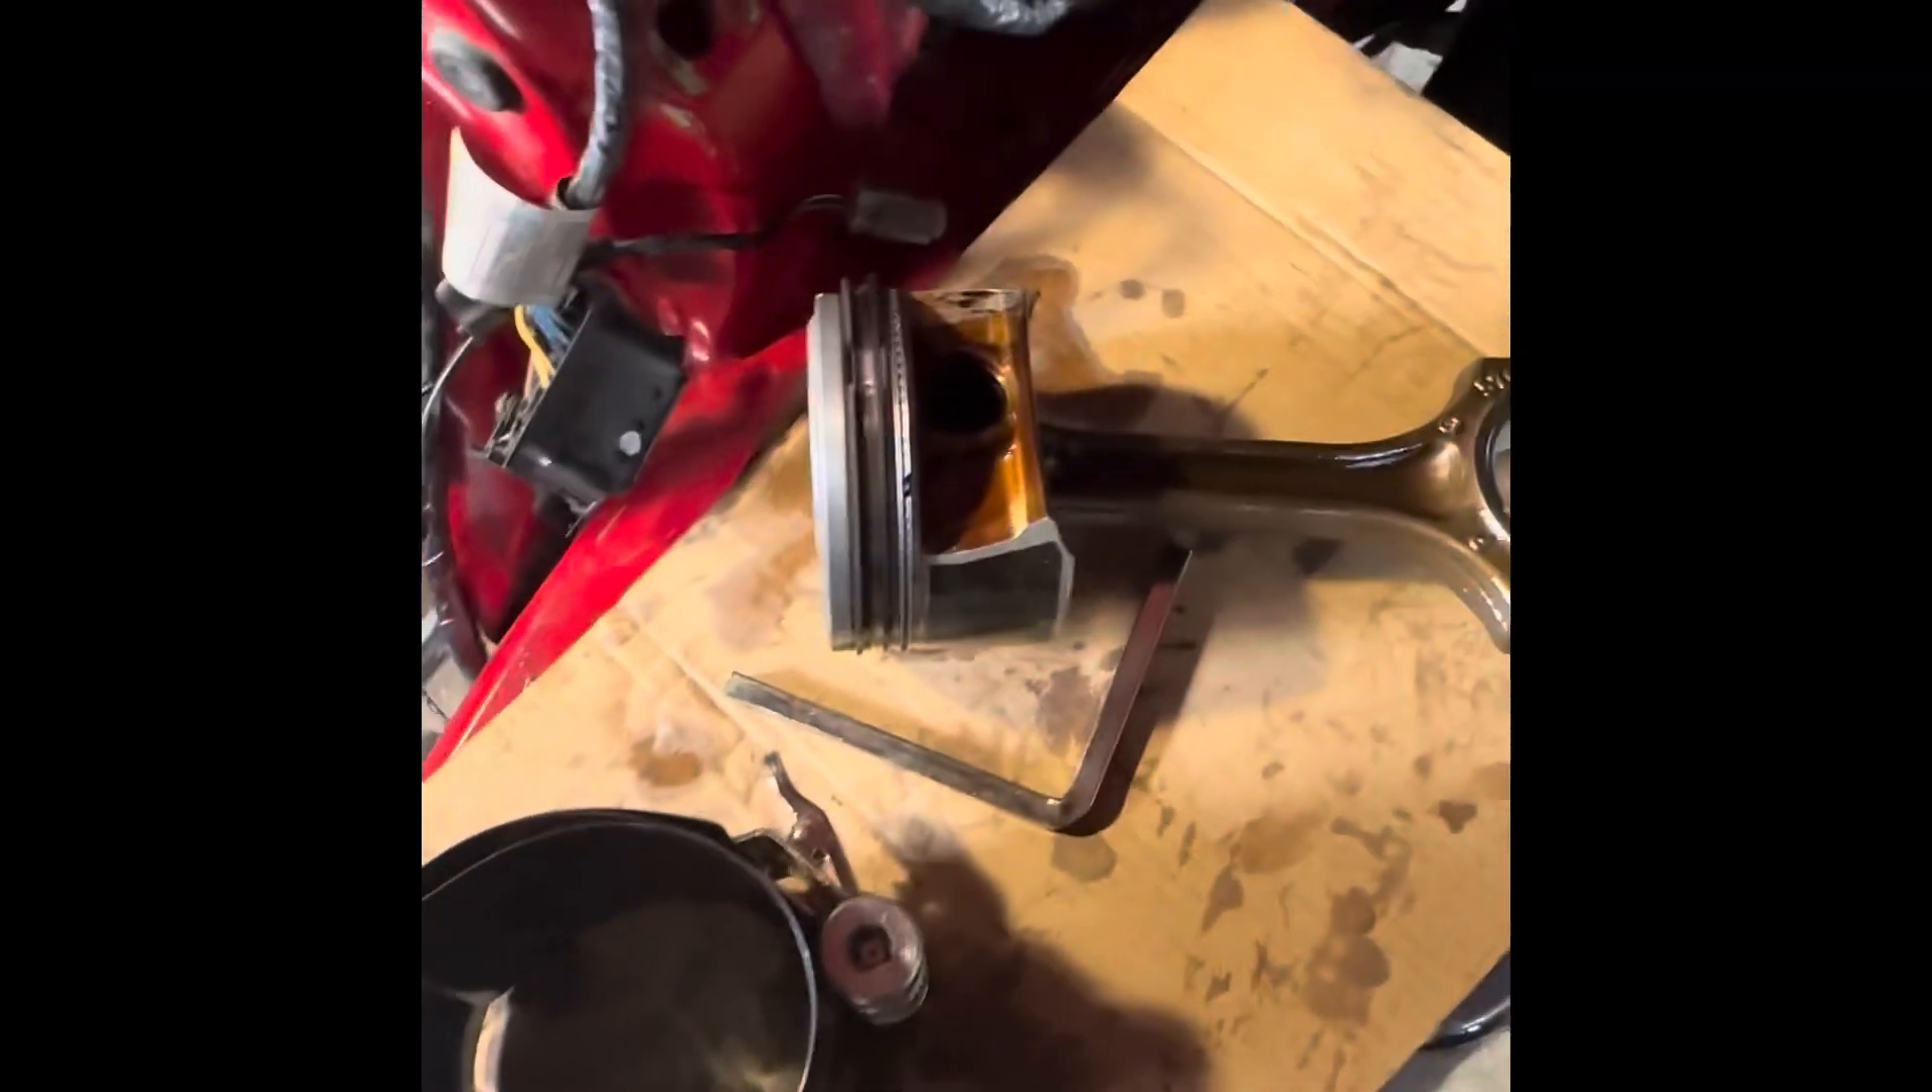So now we've got the rings on and everything.